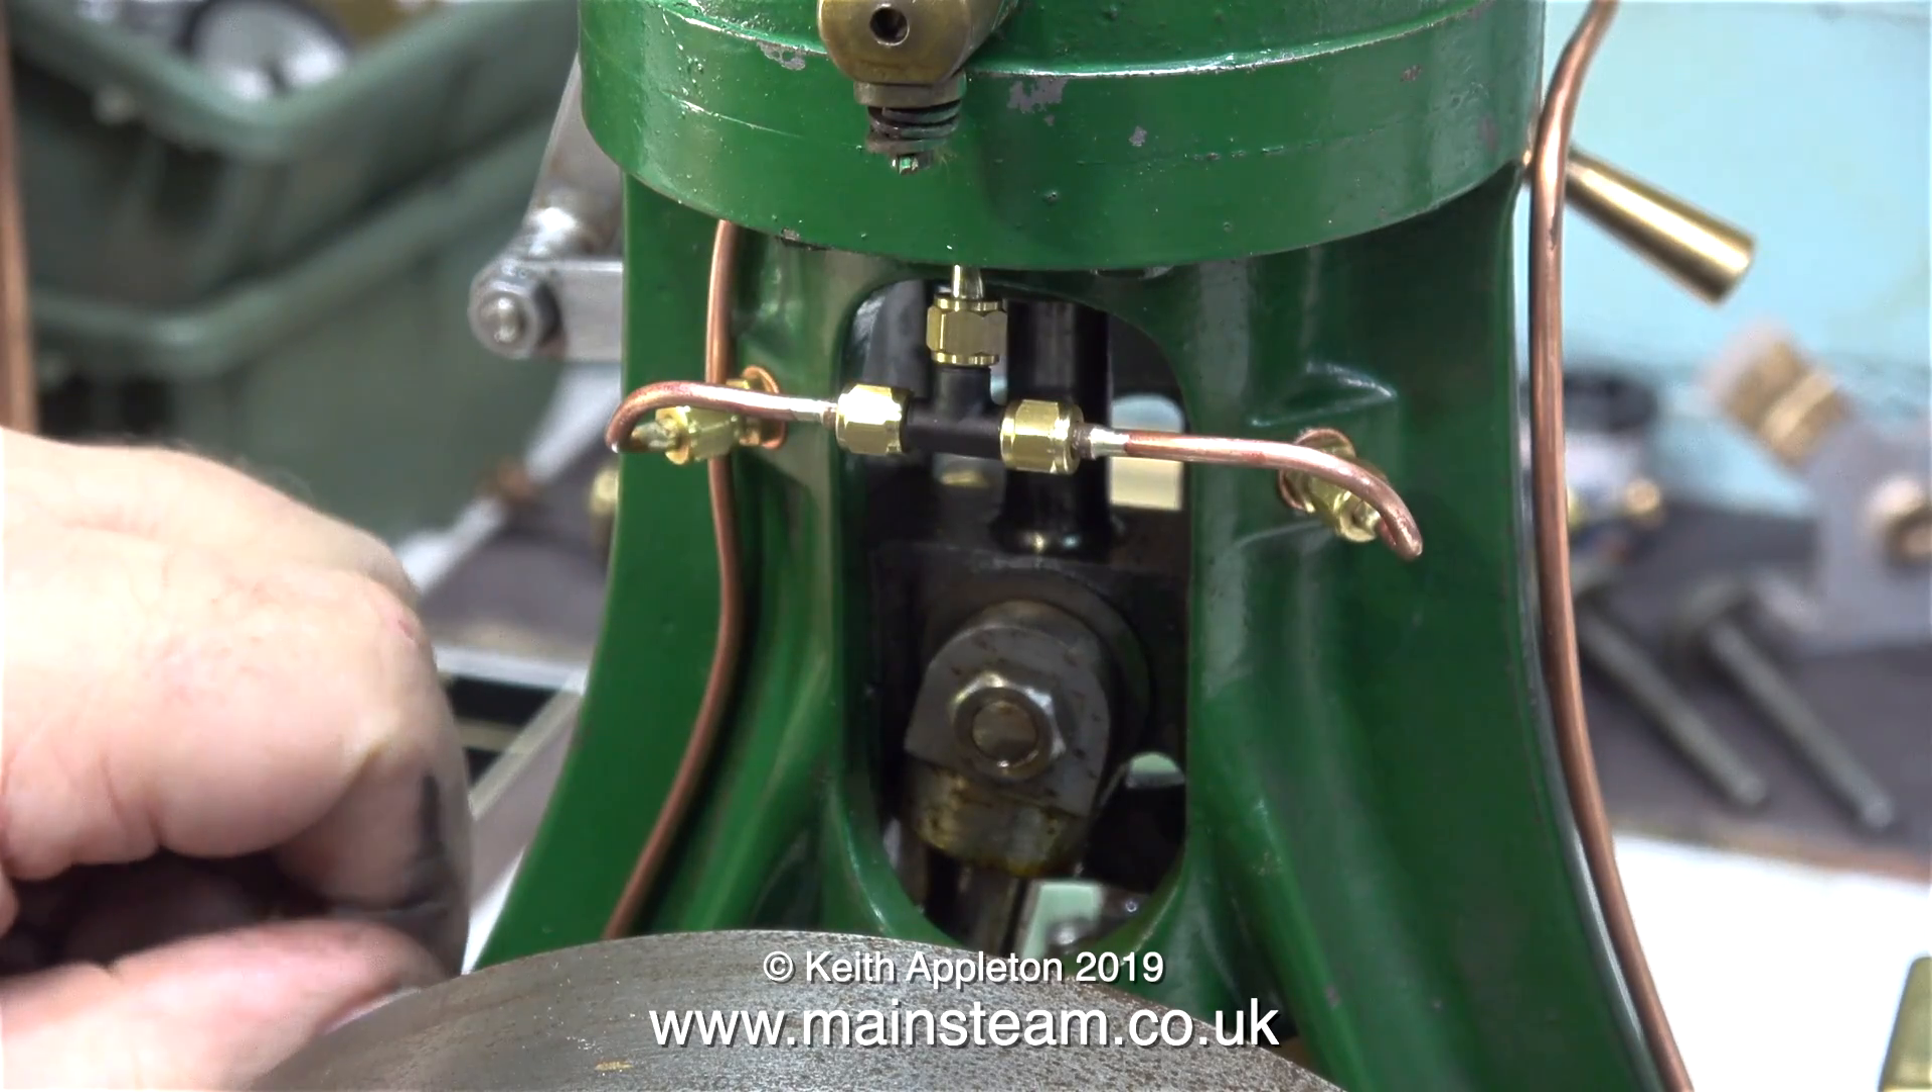I've soldered a coned union onto one end of the pipe and now i've fitted it to the t-piece in the center.